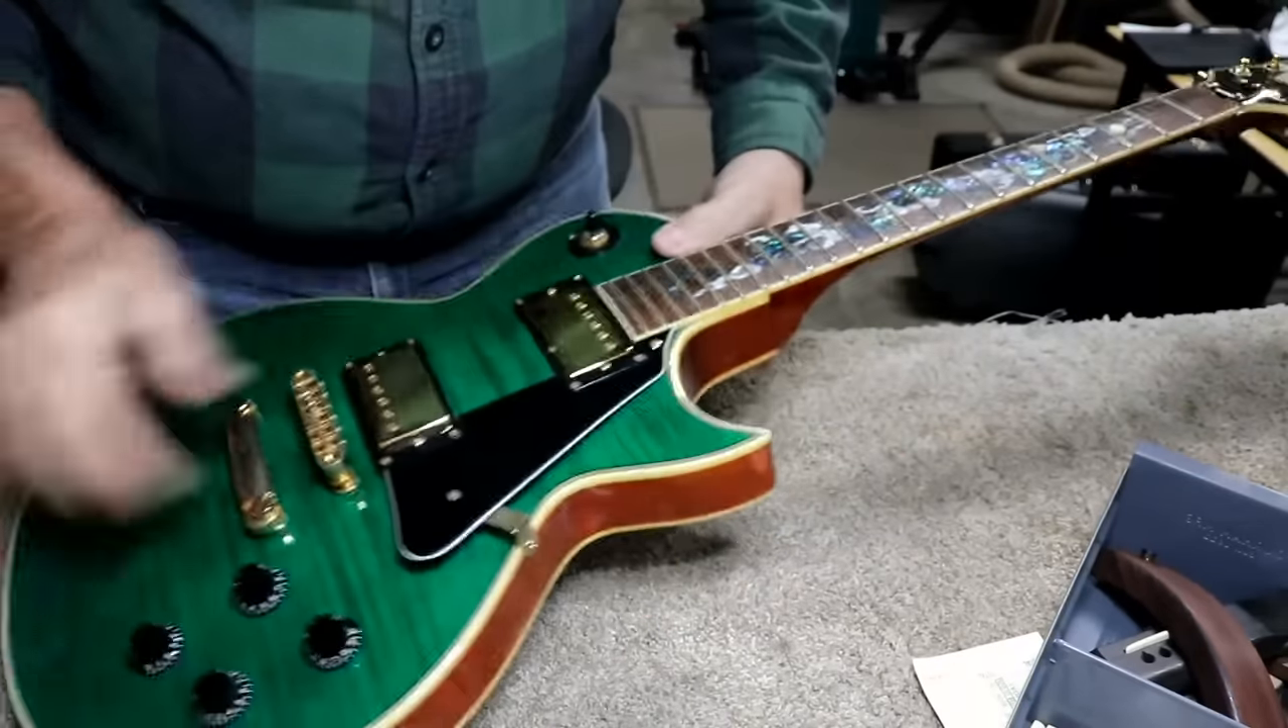I've got the bridge and the saddle thing hooked on here.